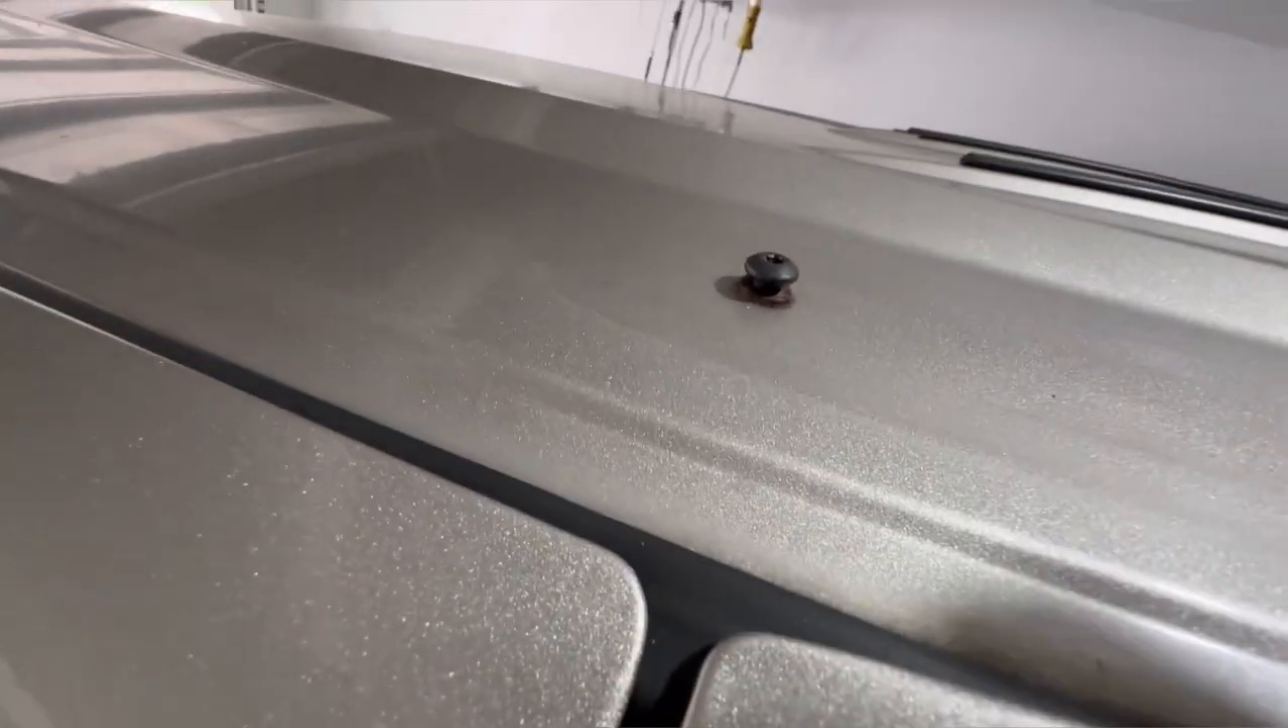The top bolts right here some of them are sticking out because they're factory and some of them like let's say this one's not going all the way down and here again you can see one of them is poking out like some of them are just not going all the way down.